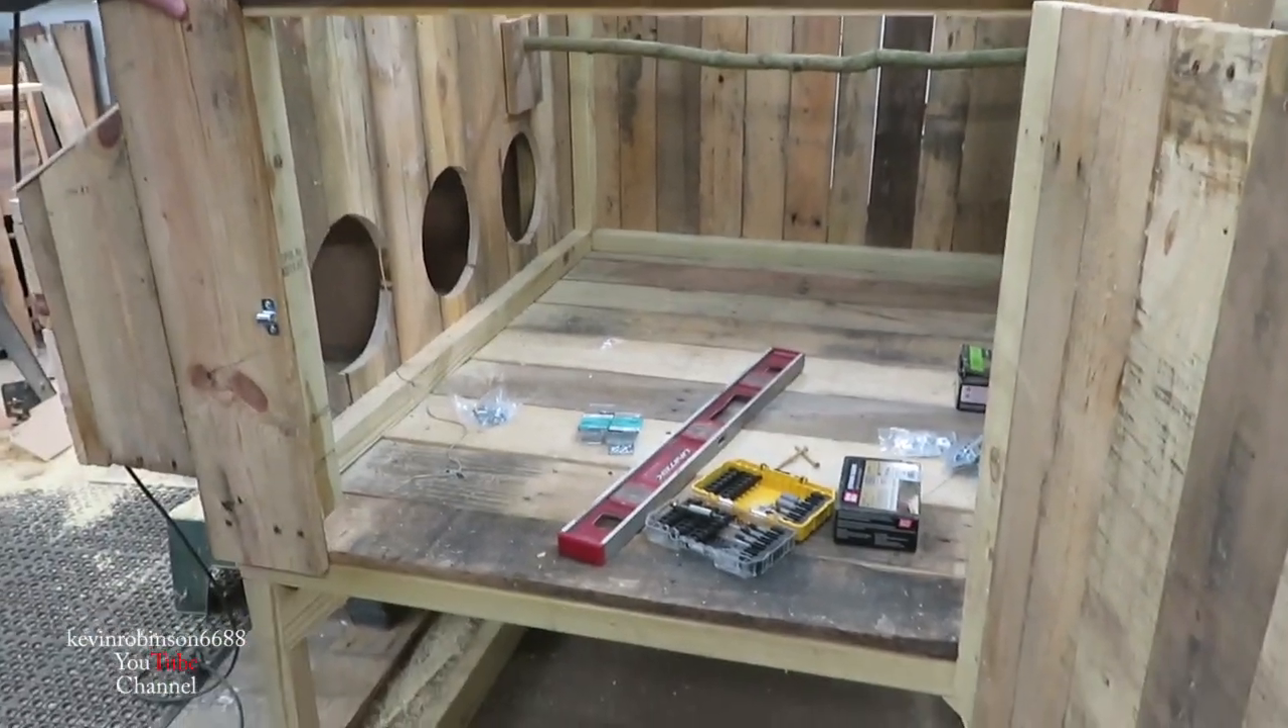Okay, we got our little chicken coop door on here.